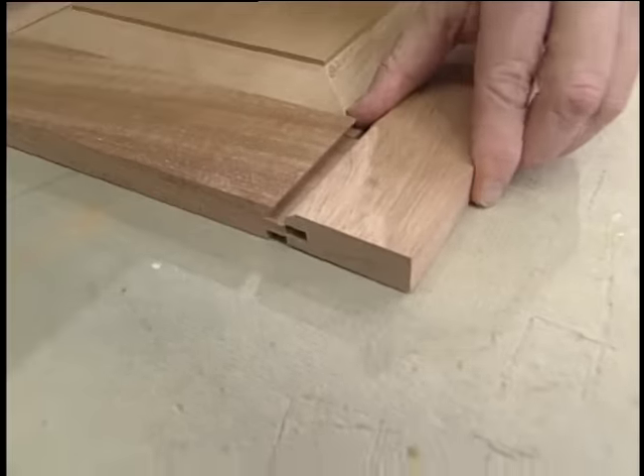We can see how this cope joint meets the groove.